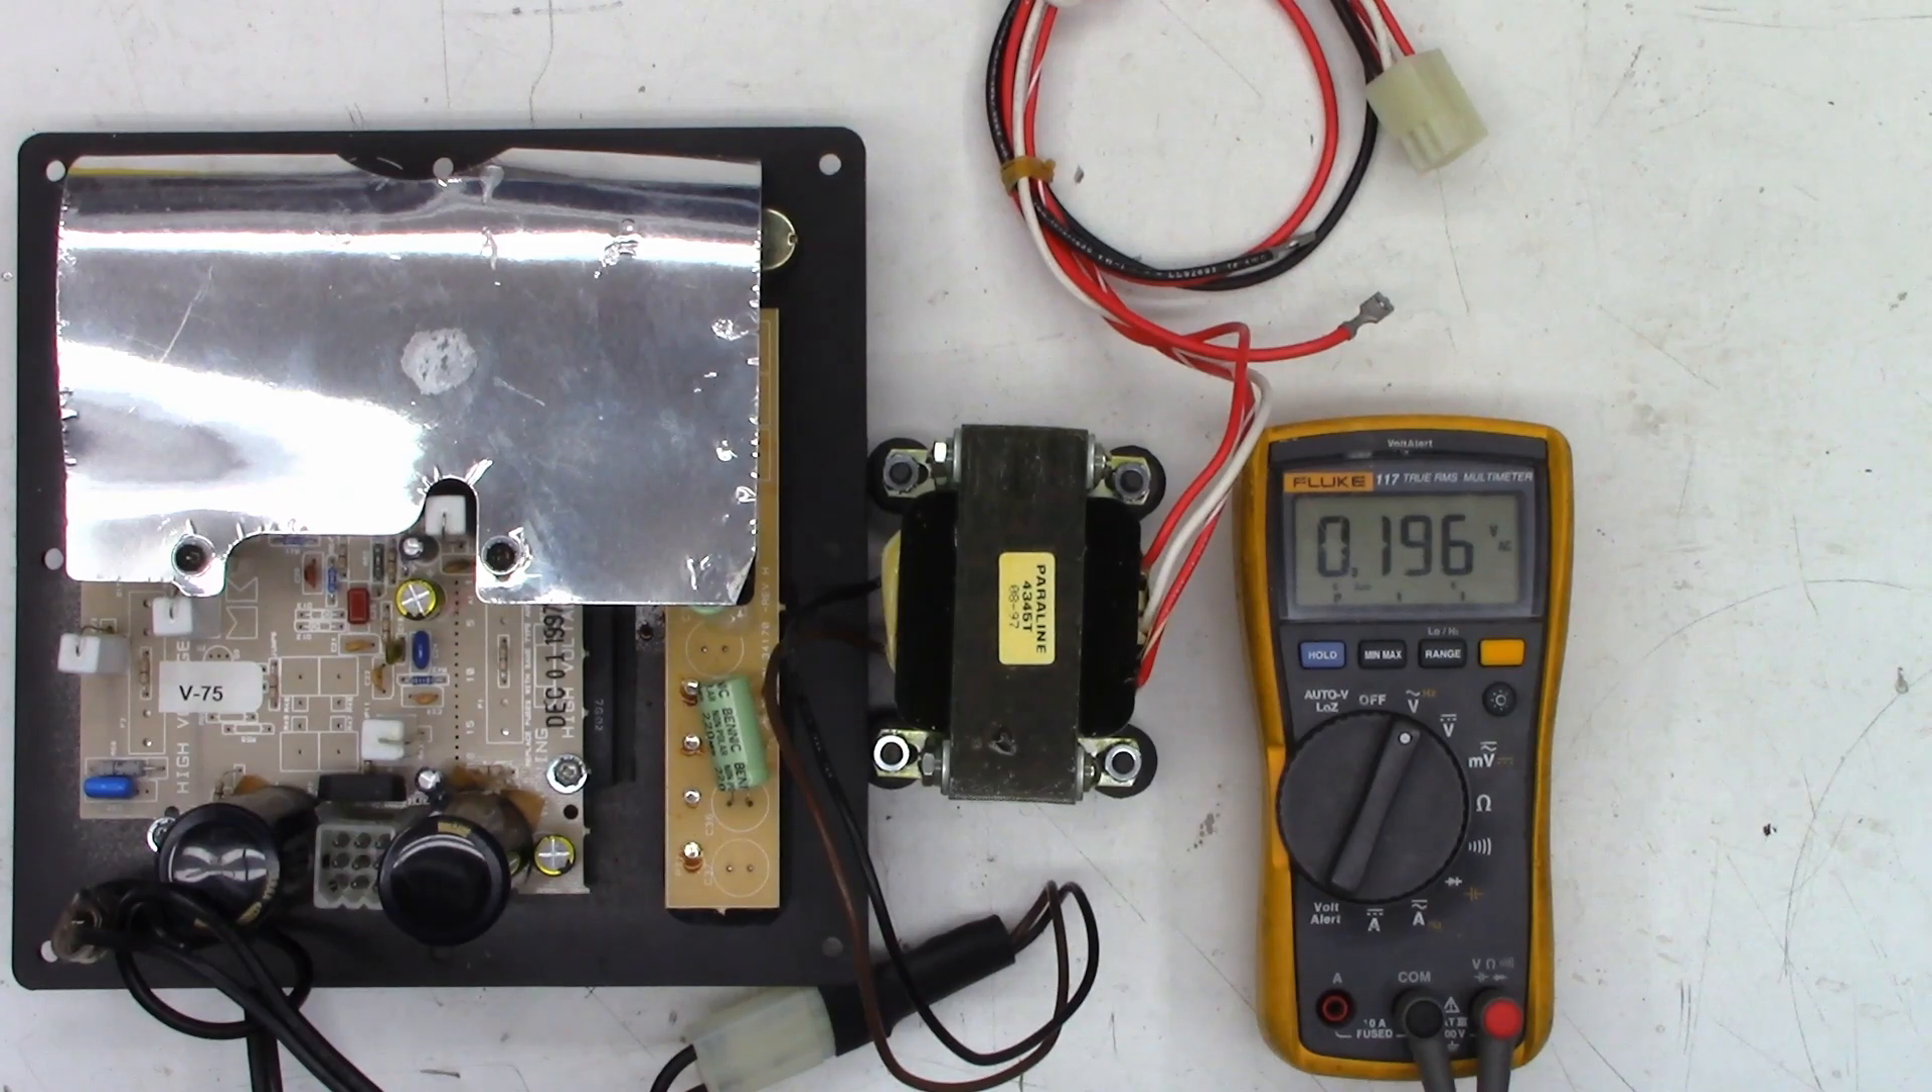Okay, well out of the box I've got the transformer set up here. I don't have it connected to the main board yet but I just want to go ahead and measure.